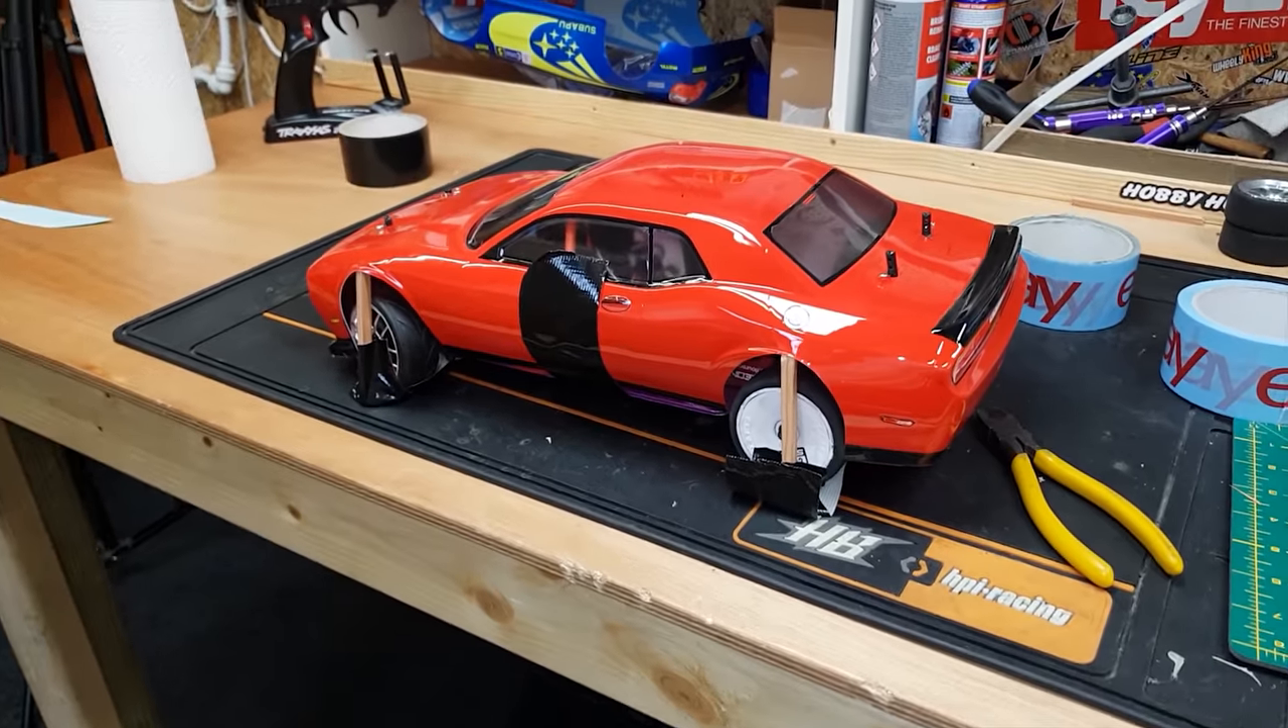I put some bits of wood in here just to push the body out.